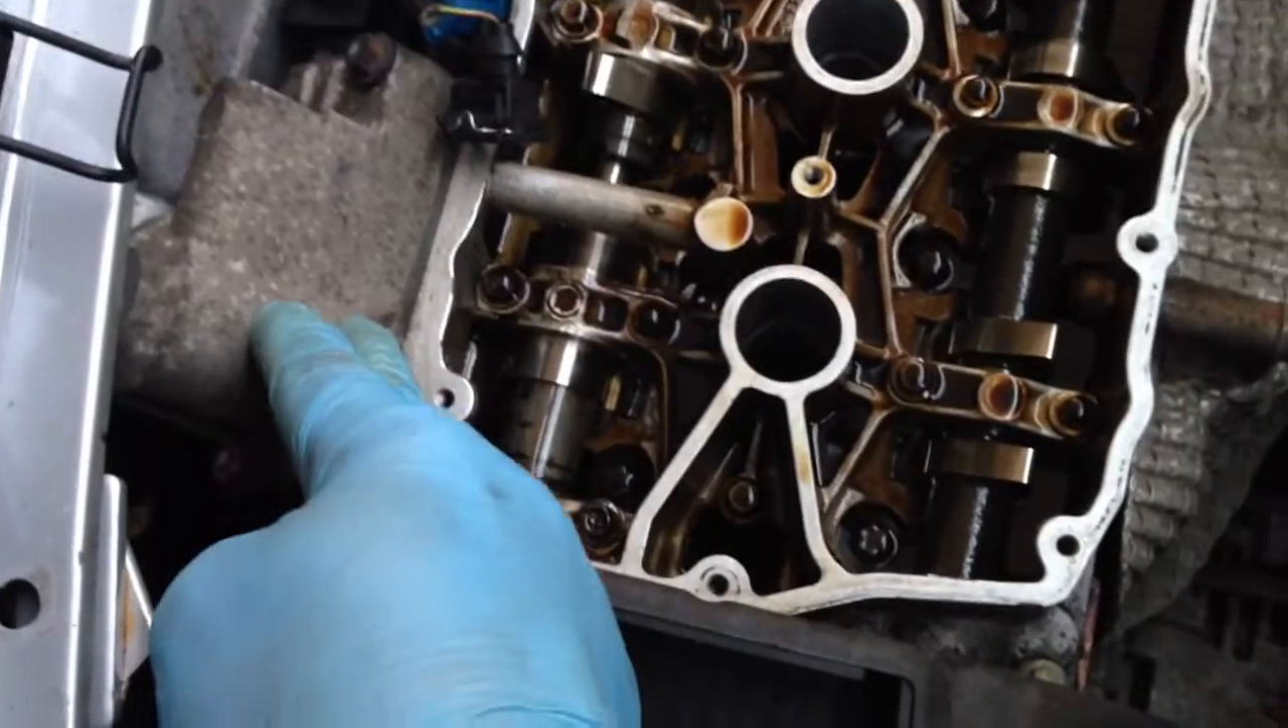Now we have the cam cover off, you can see all the camshafts.